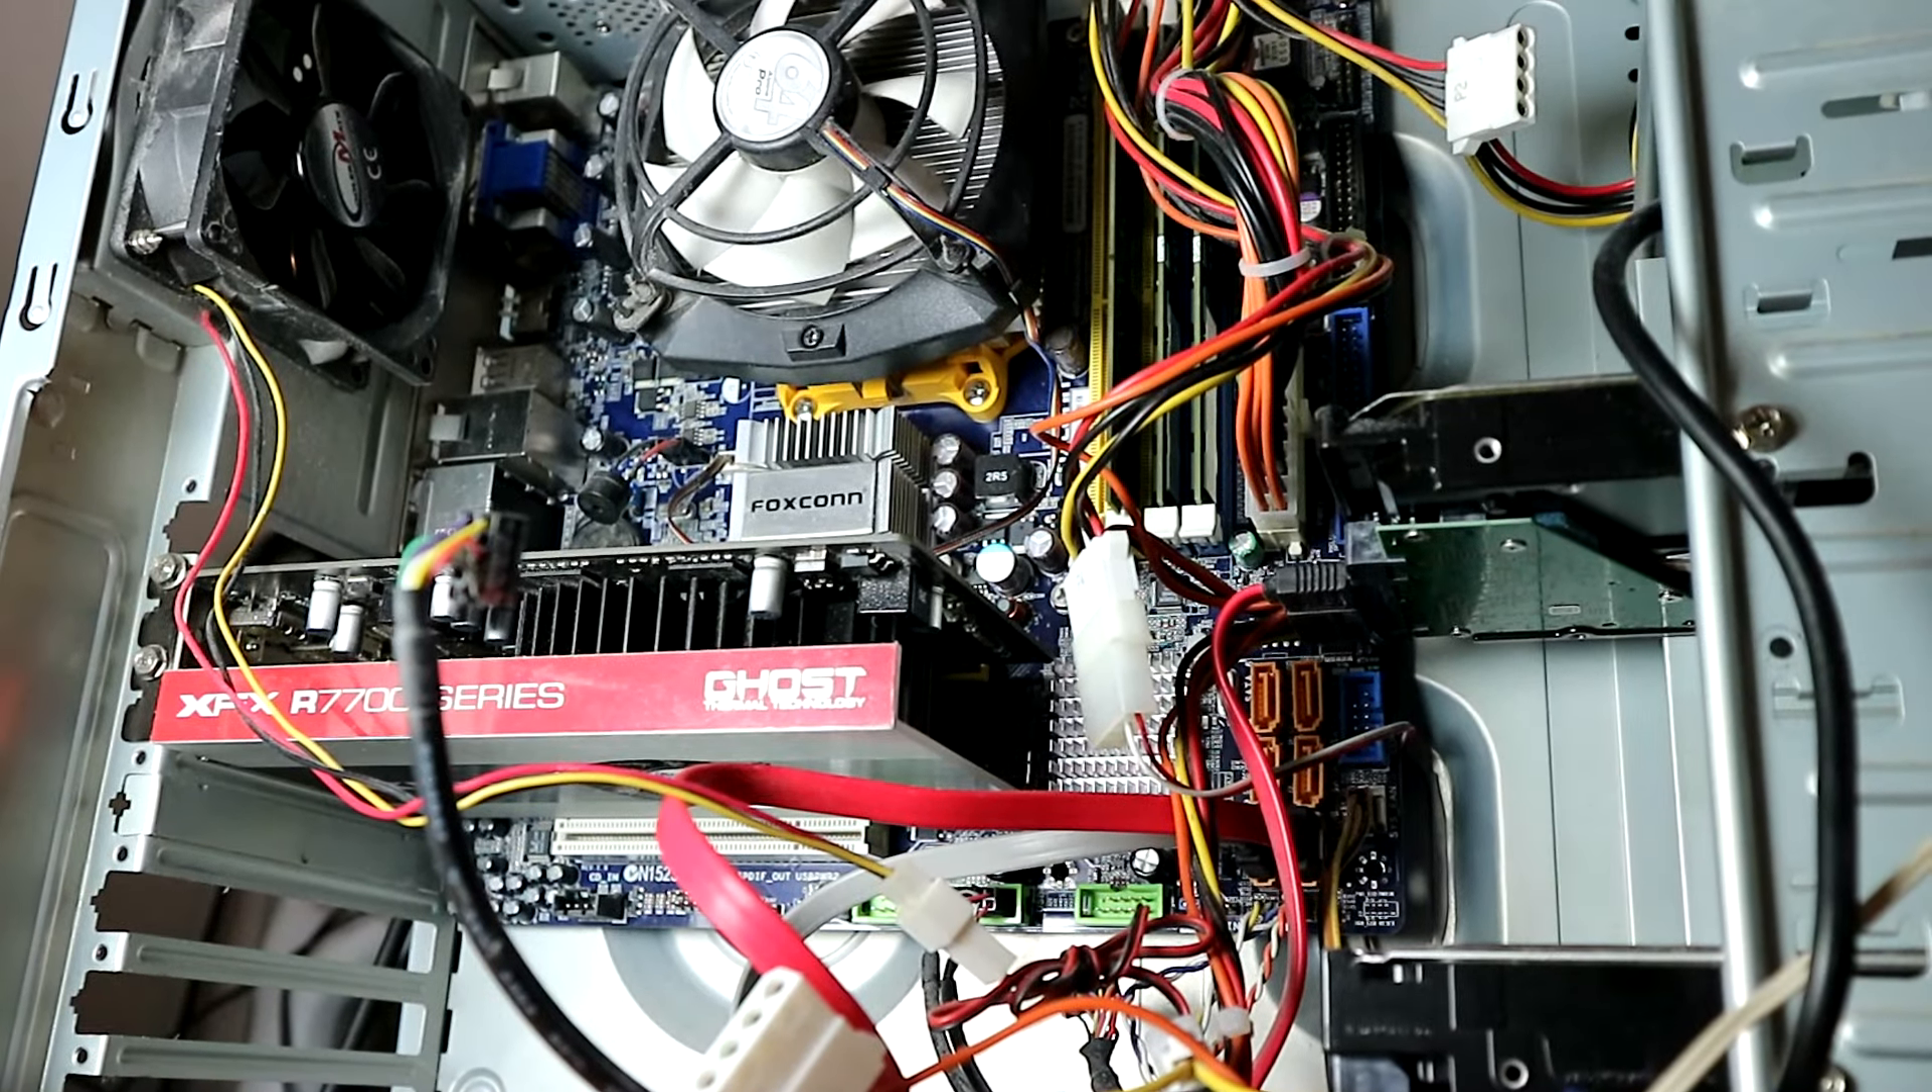The graphics card is still in, the cables are loose.